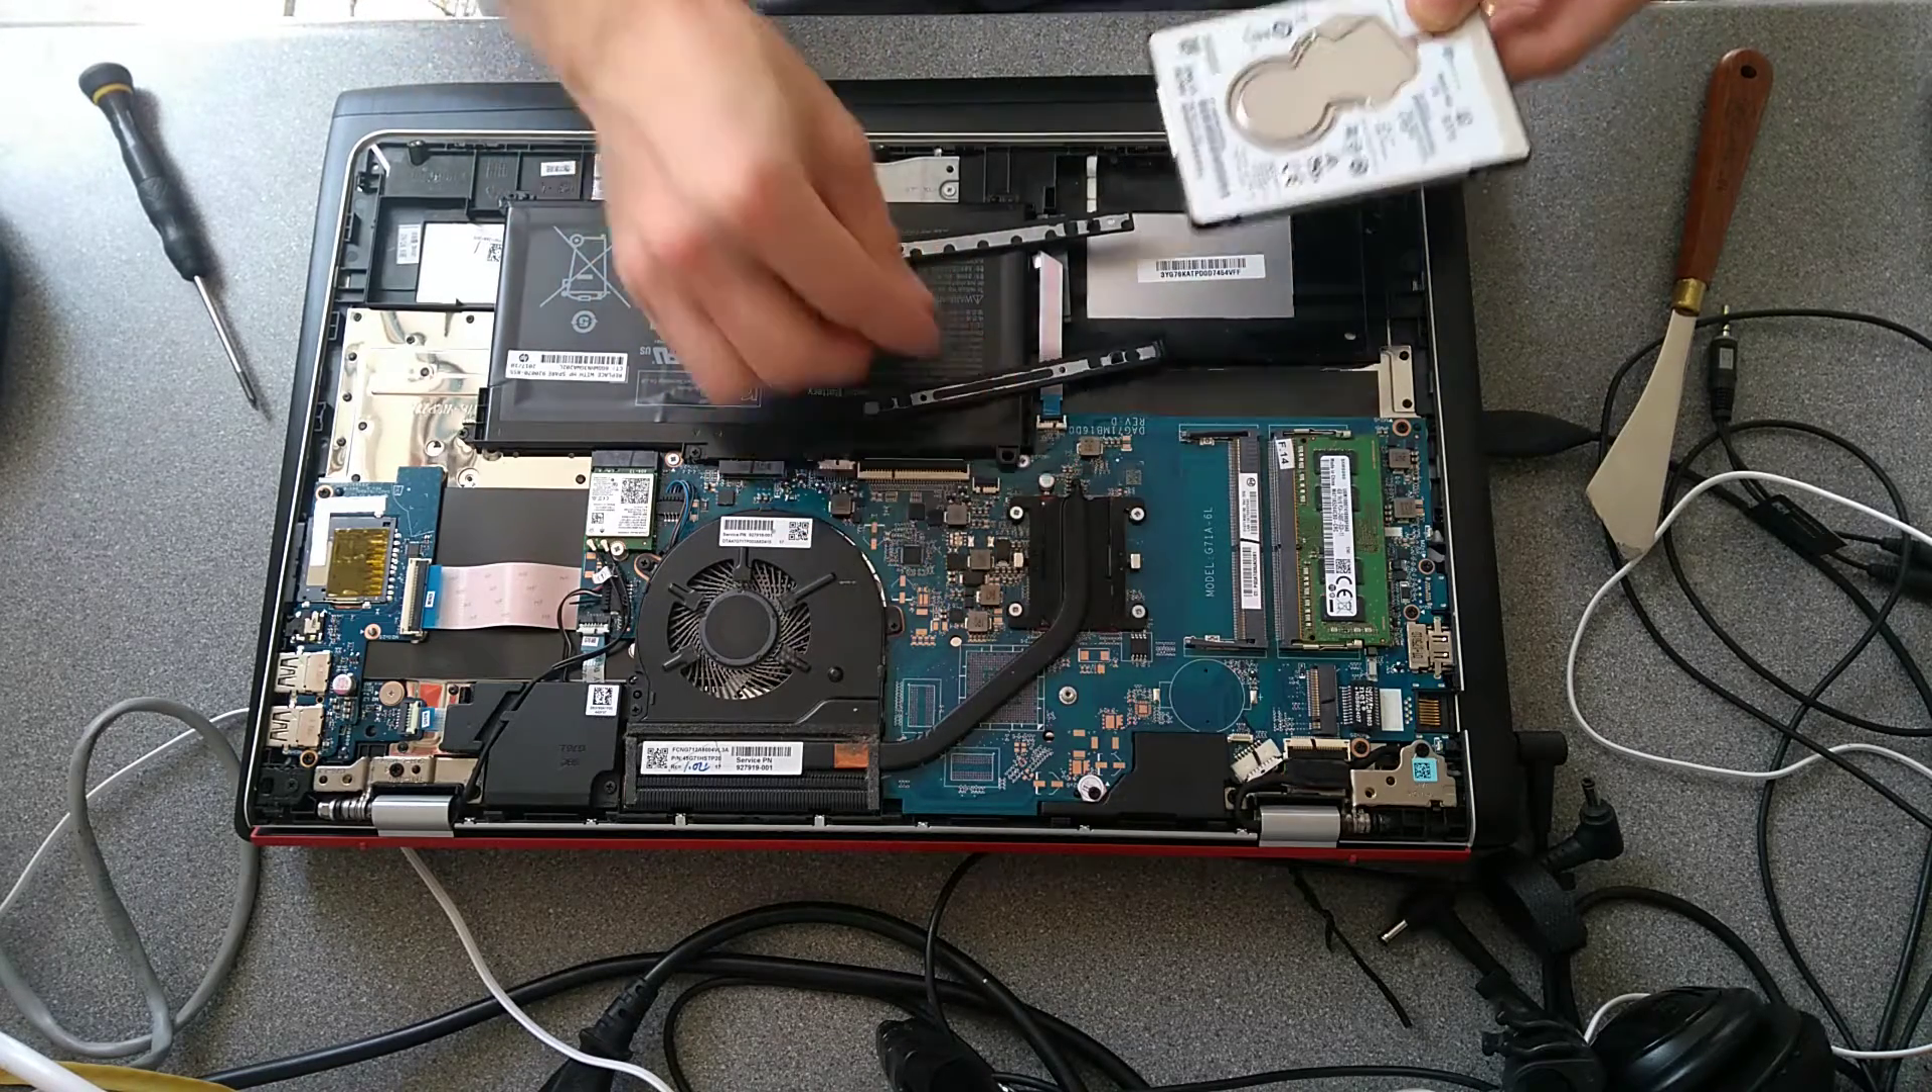So that's the hard disk is now out.